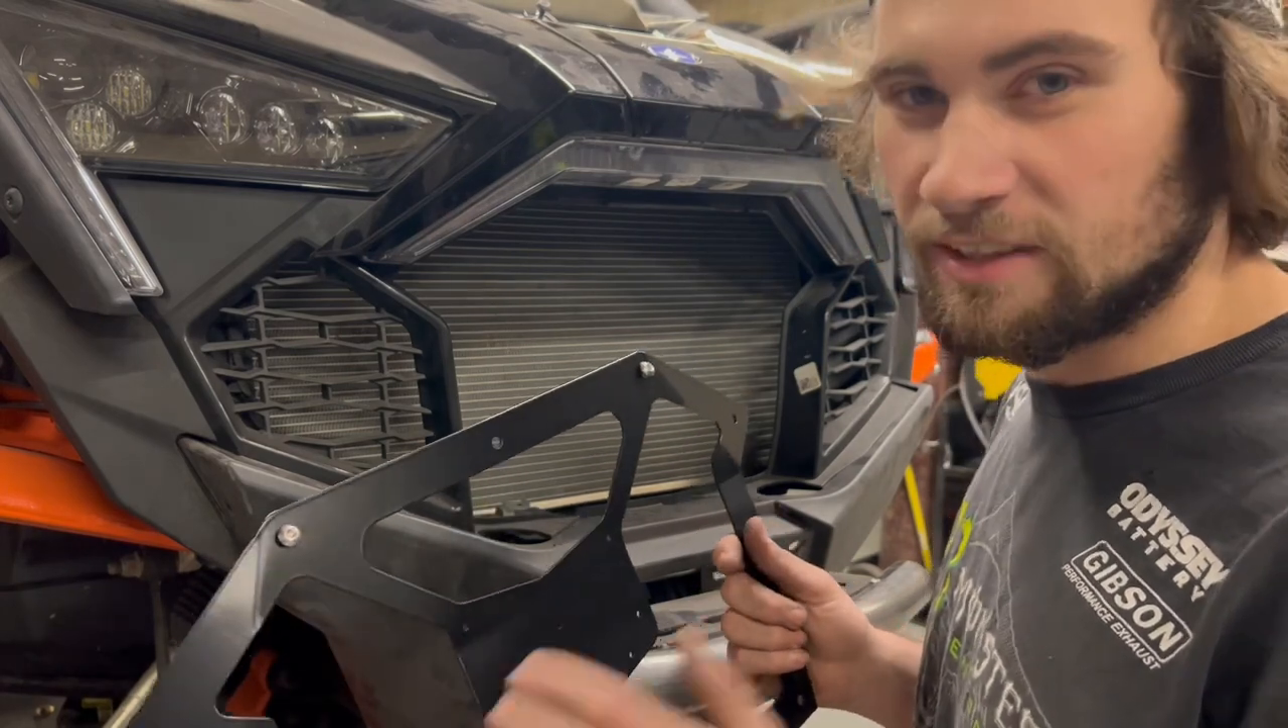So first off, this is obviously not a fully finished grill. I left the mesh out so I could hopefully get some more angles with the camera so you can see it better.